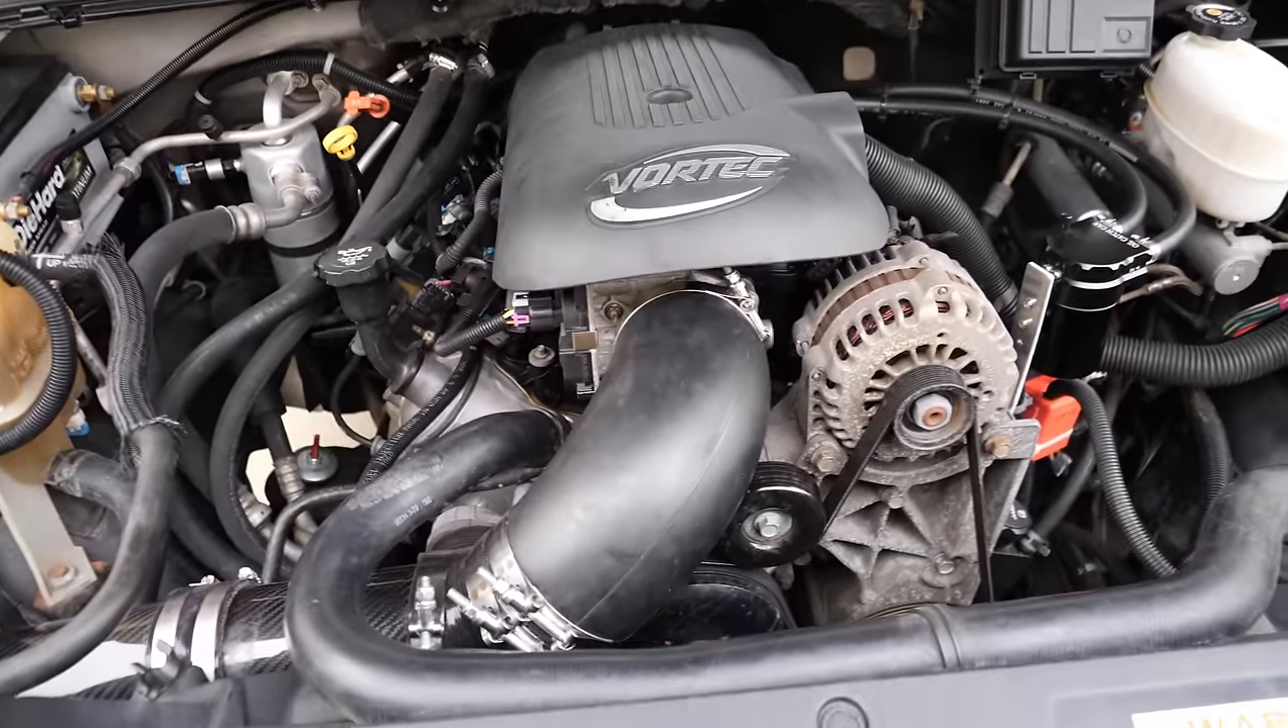Look at that. Got our factory engine cover back.